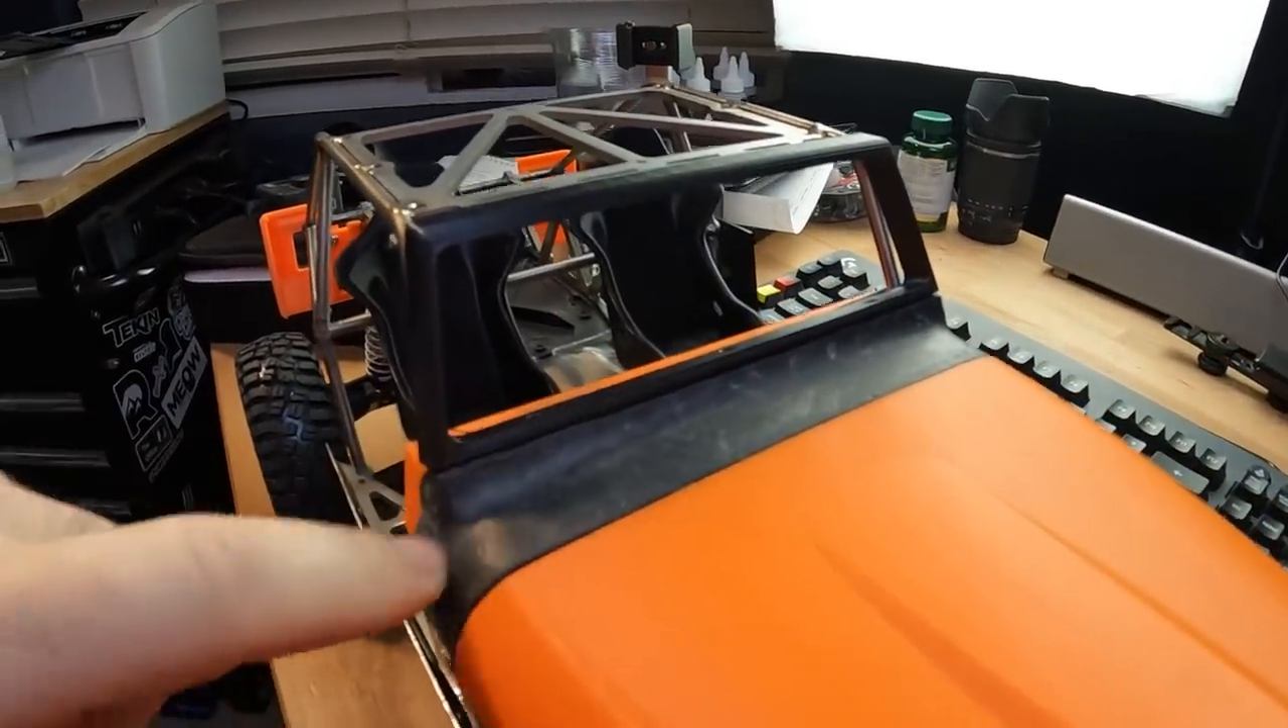We do have the cowl in place in the forged carbon.